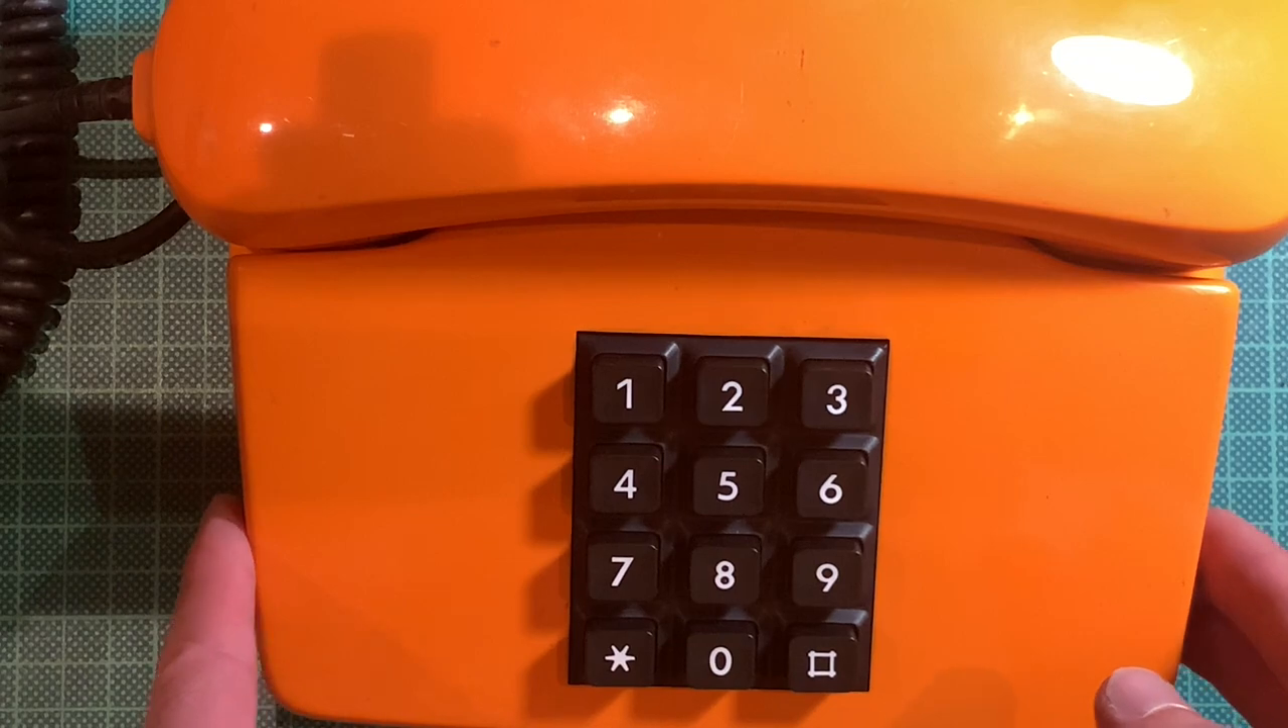I turned around the number pad you probably already noticed that it was upside down.